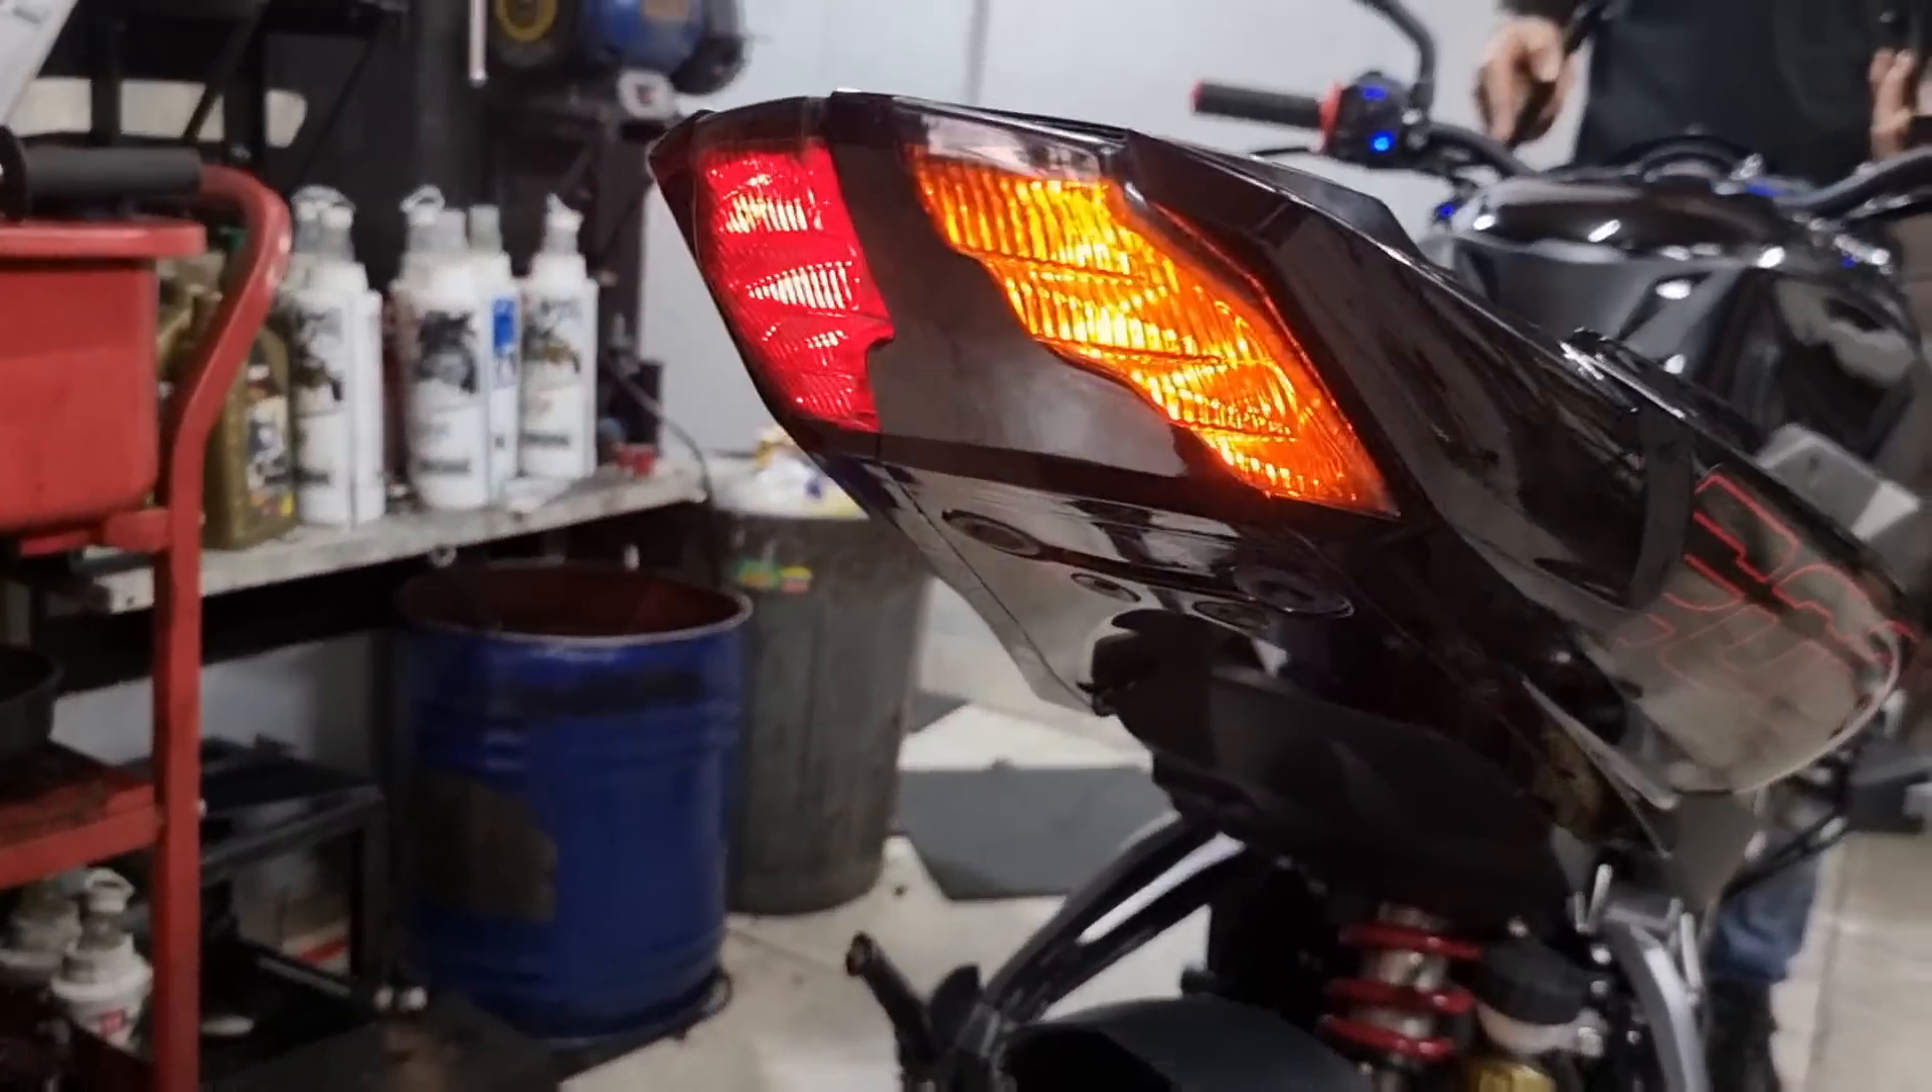Ya tenemos el stop integrado instalado.